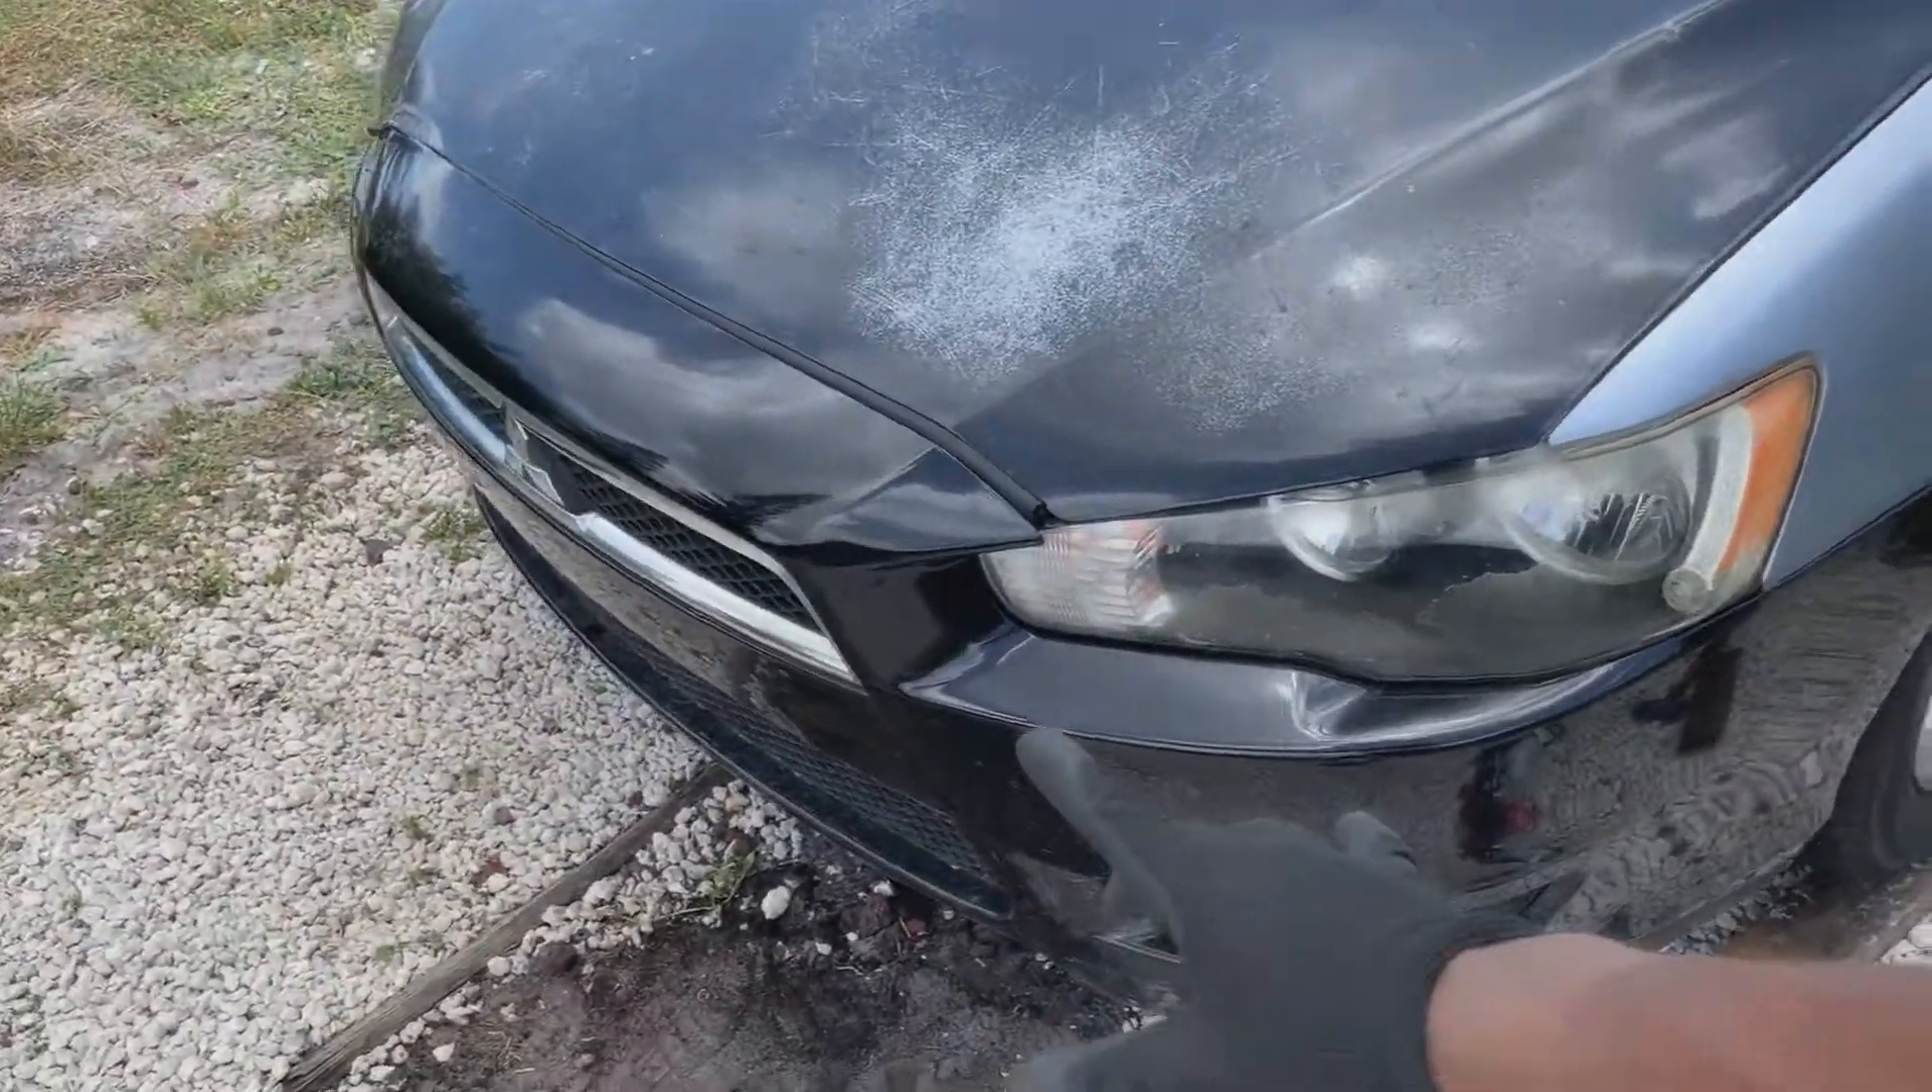All right guys, so we are done essentially with everything. I didn't put a video of me putting the bumper back on because you guys saw a video of me taking it off.